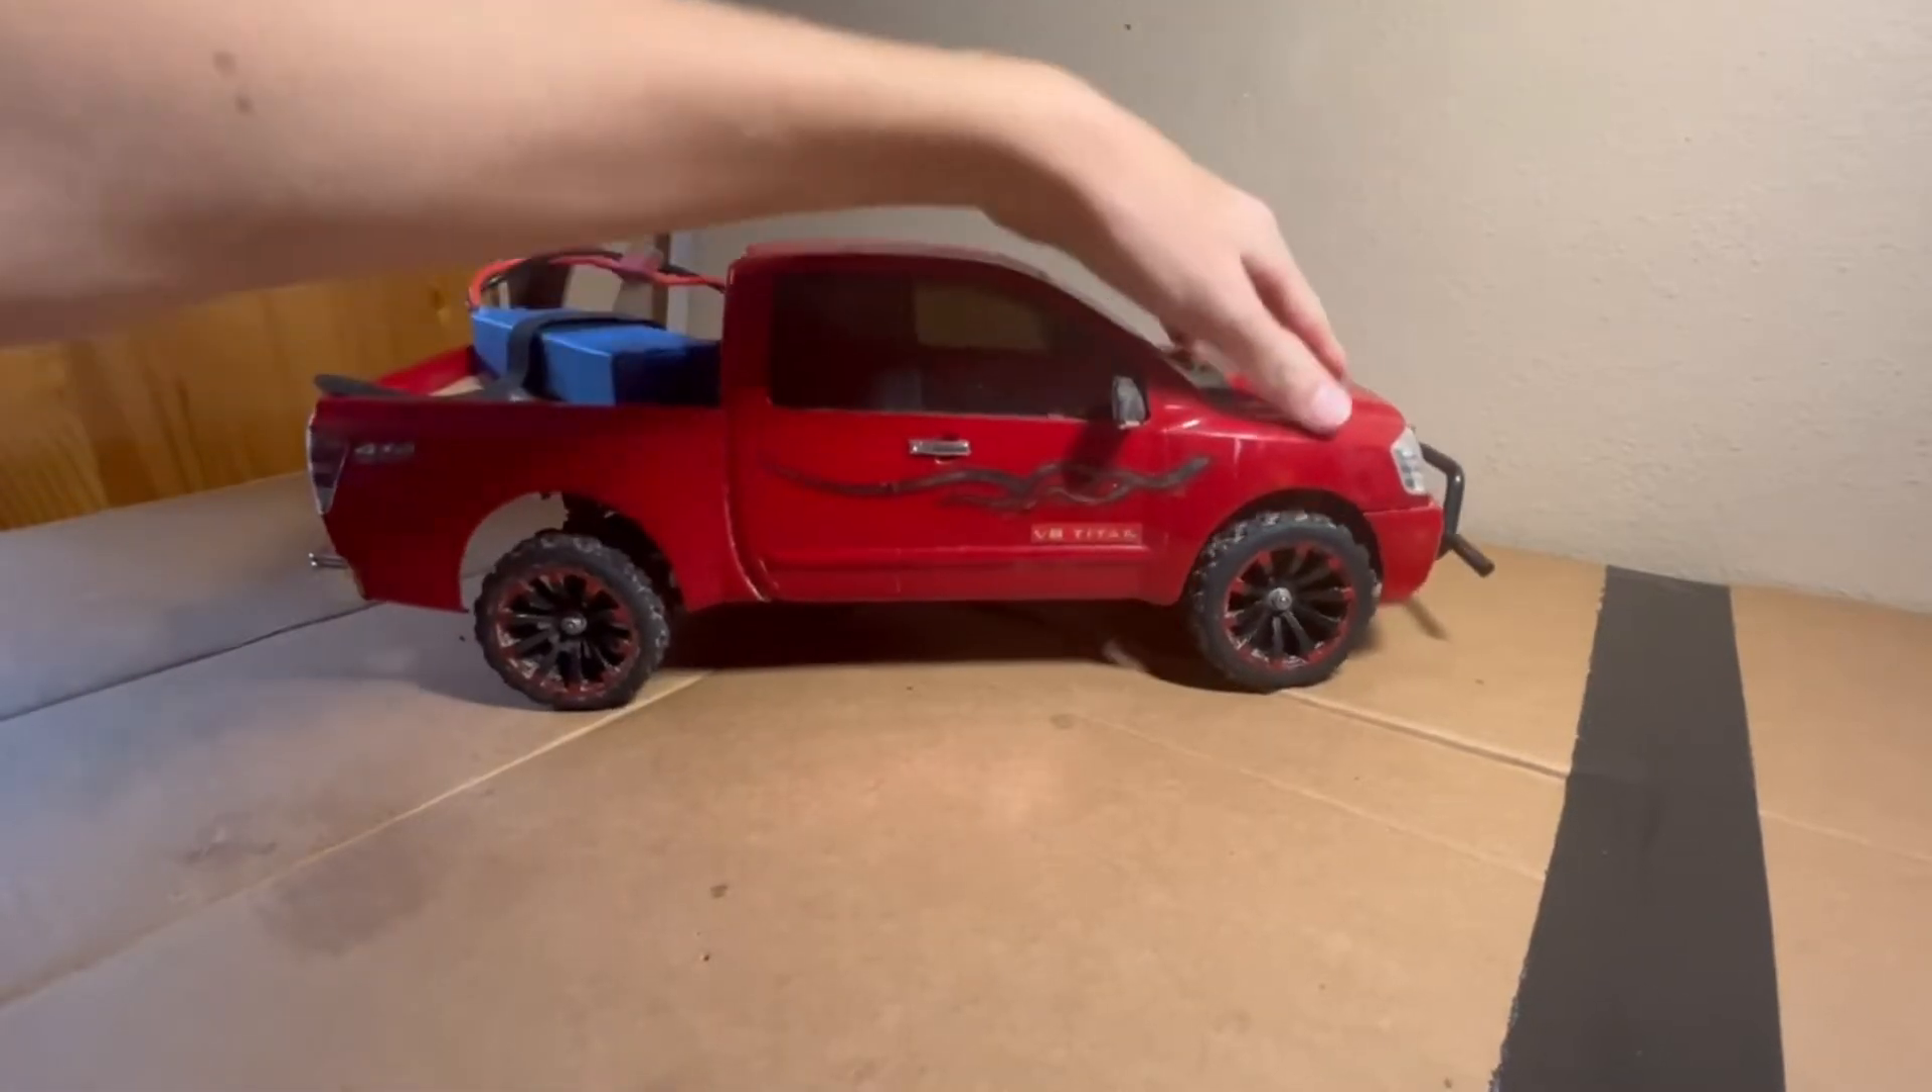So, I bought some smaller wheels that fit in the wheel wells. Much better. It leaves plenty of room for the travel.